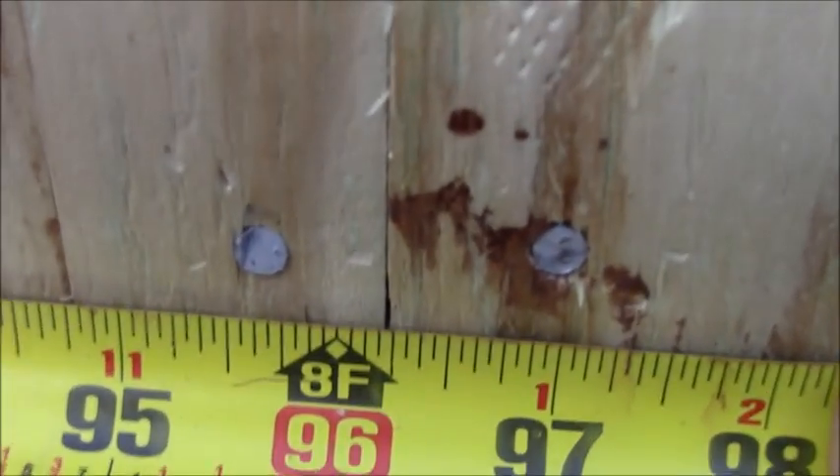And I've got two sheets of plywood up here, which should be 8 feet. And I've got them butted up tight together. I really need a little bit of a gap in there.